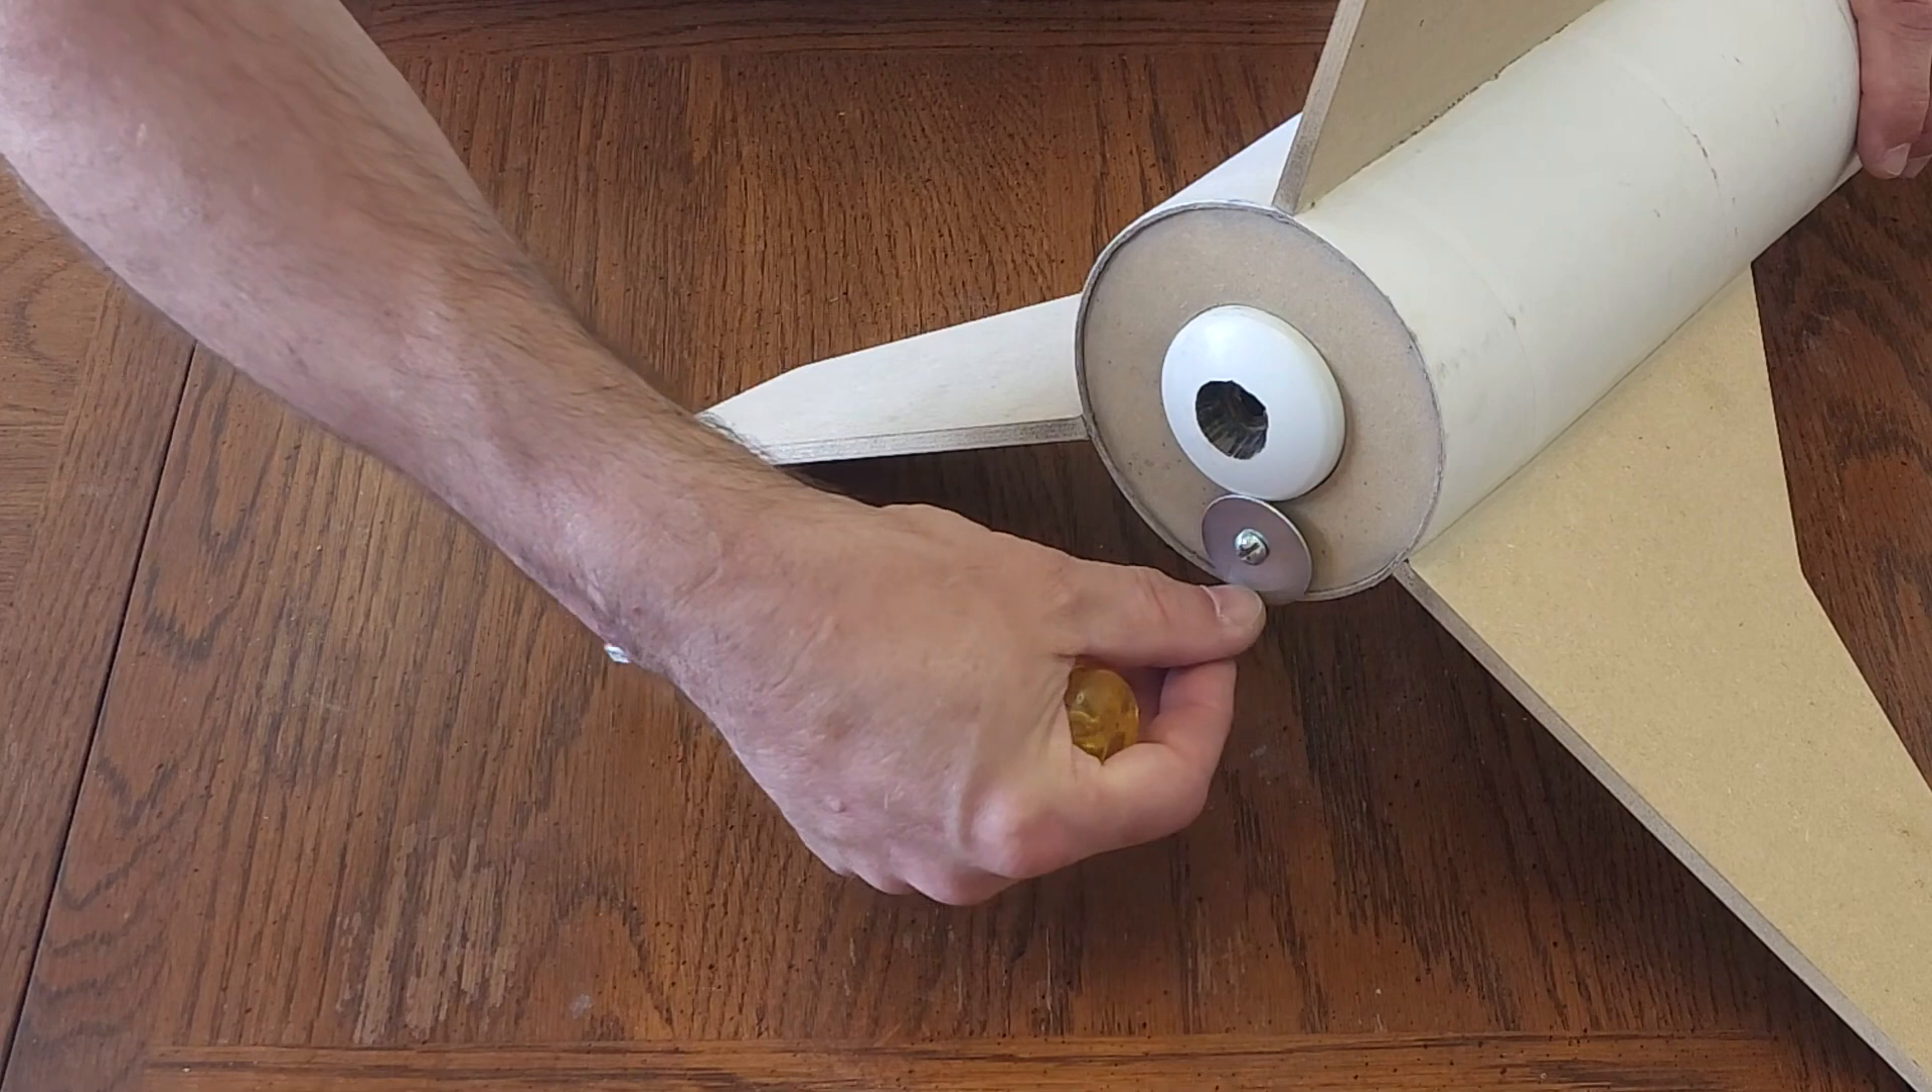Now this washer is a little bit large here where it's pushing against the edge of the body tube.